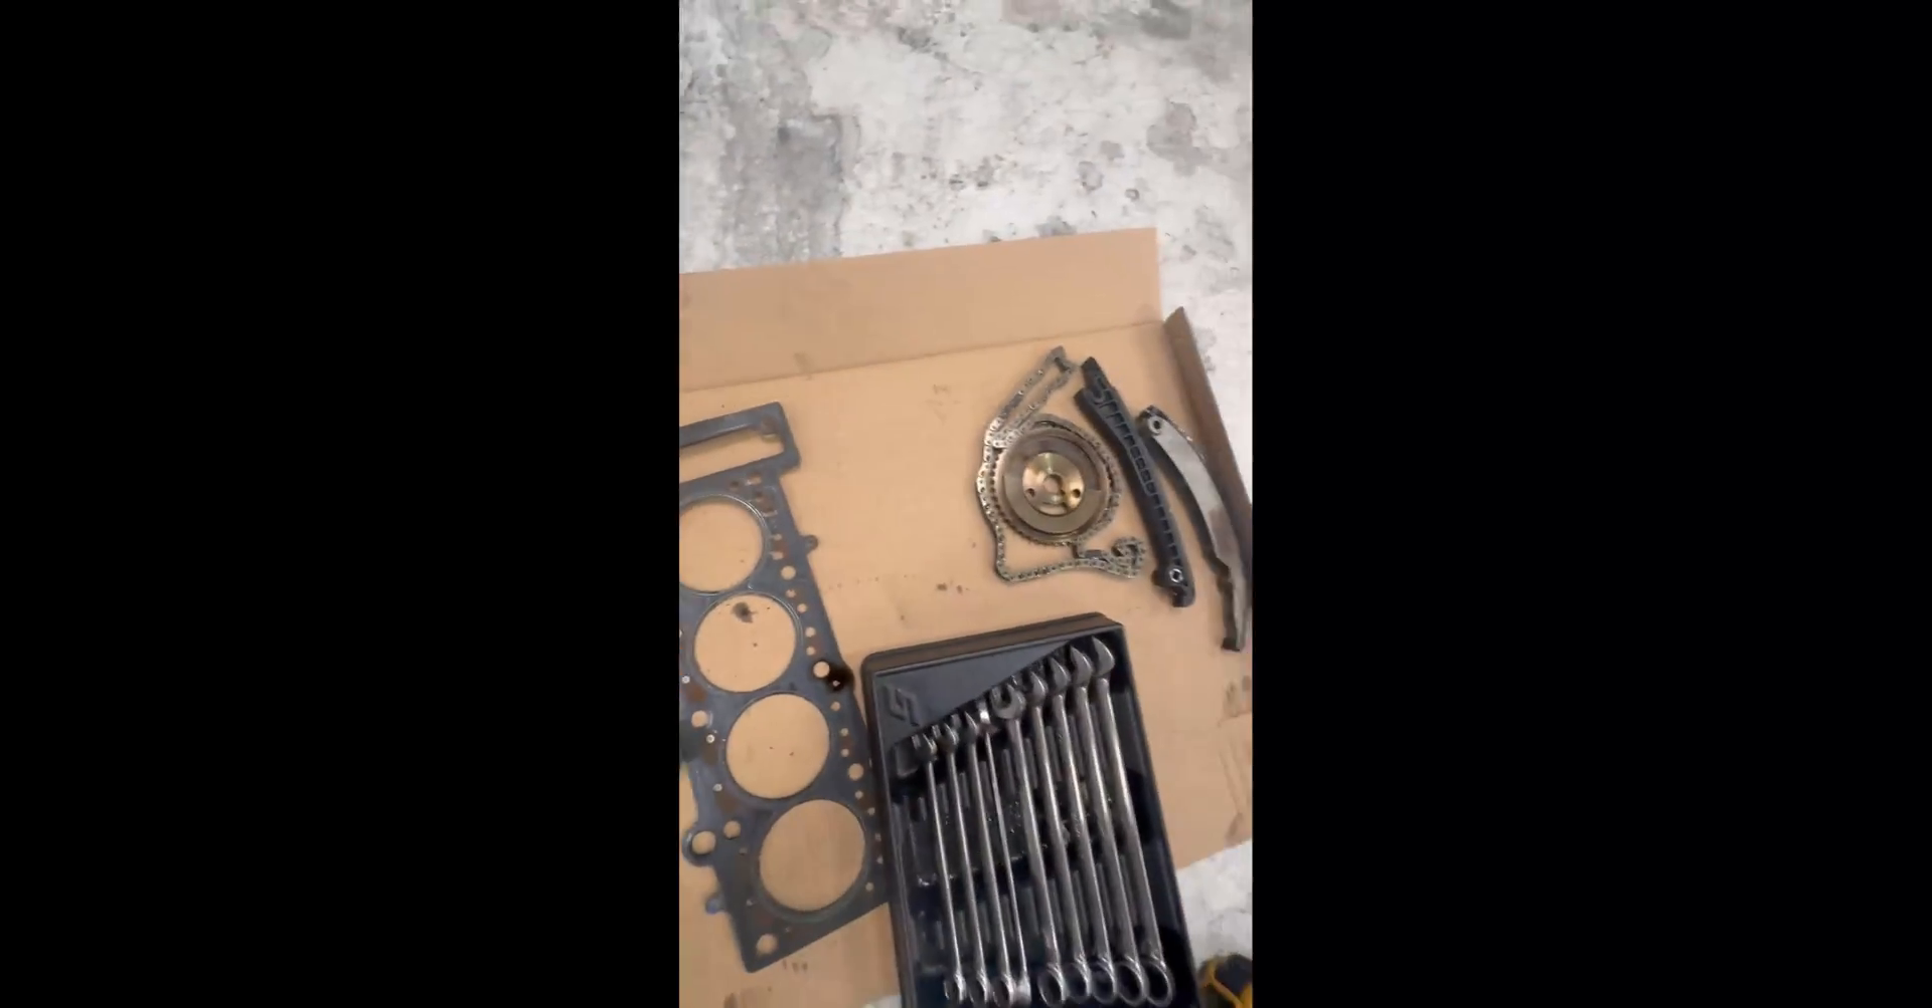So all the timing gear is now off.